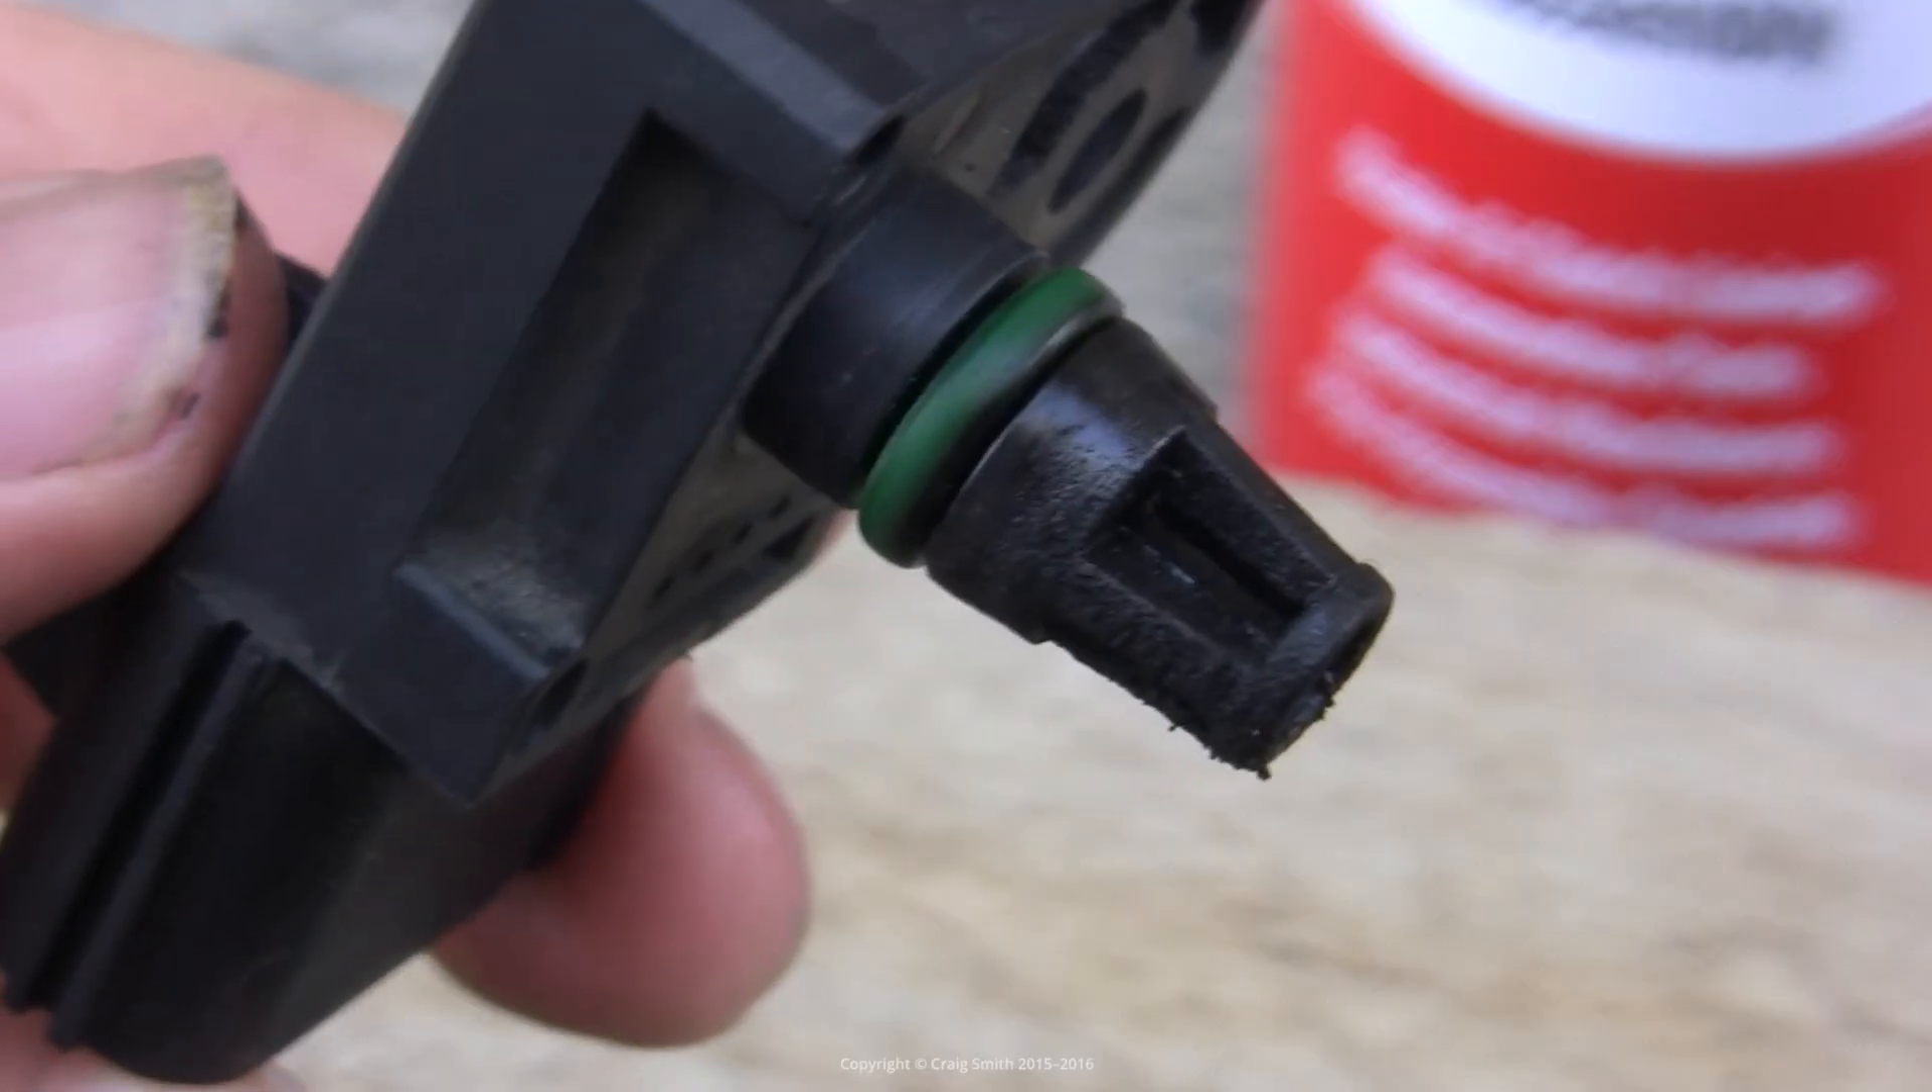And finally here is the MAP sensor removed from the manifold and you can see the o-ring seal there, that's the green thing.